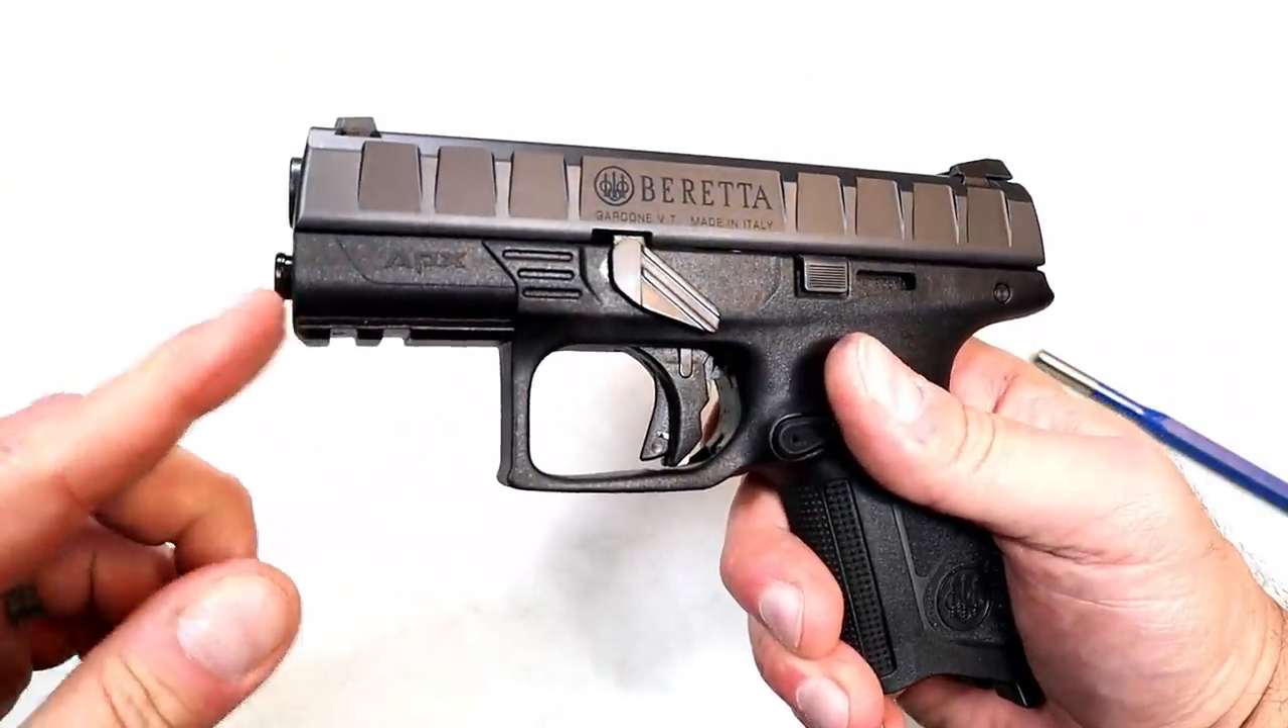You'll see that the guide rod sticks out a little bit.